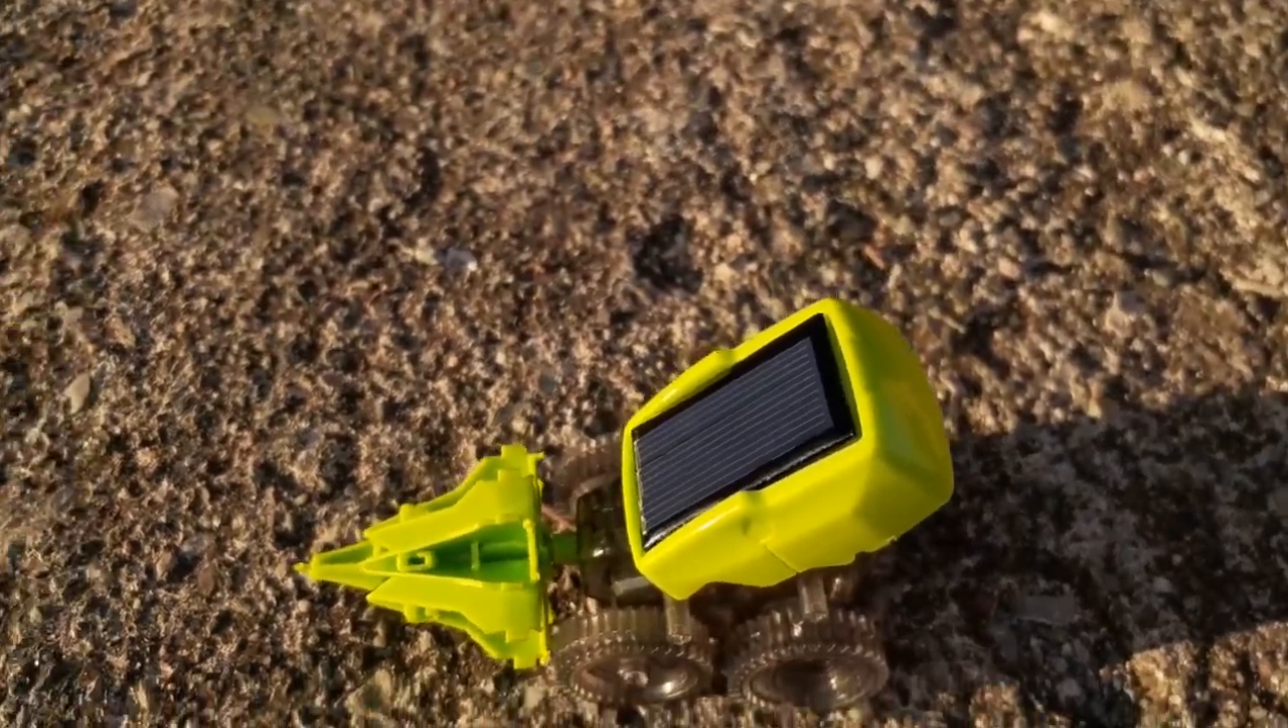Amiguitos, ya tenemos el carro montado.